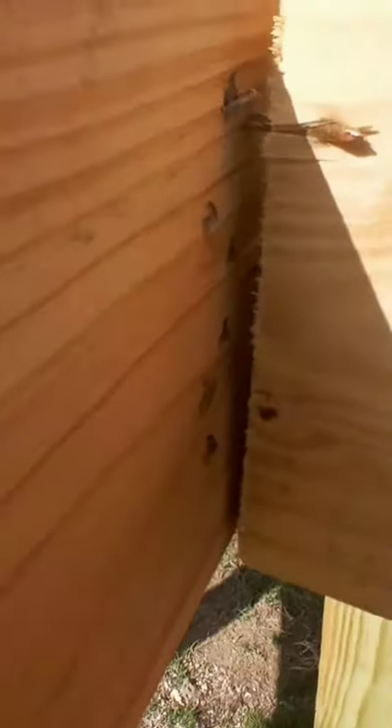You got big gaps here and crooked boards you know as you can see that's got a gap in it and it's got one nail that's barely holding he barely shot it through the side here.